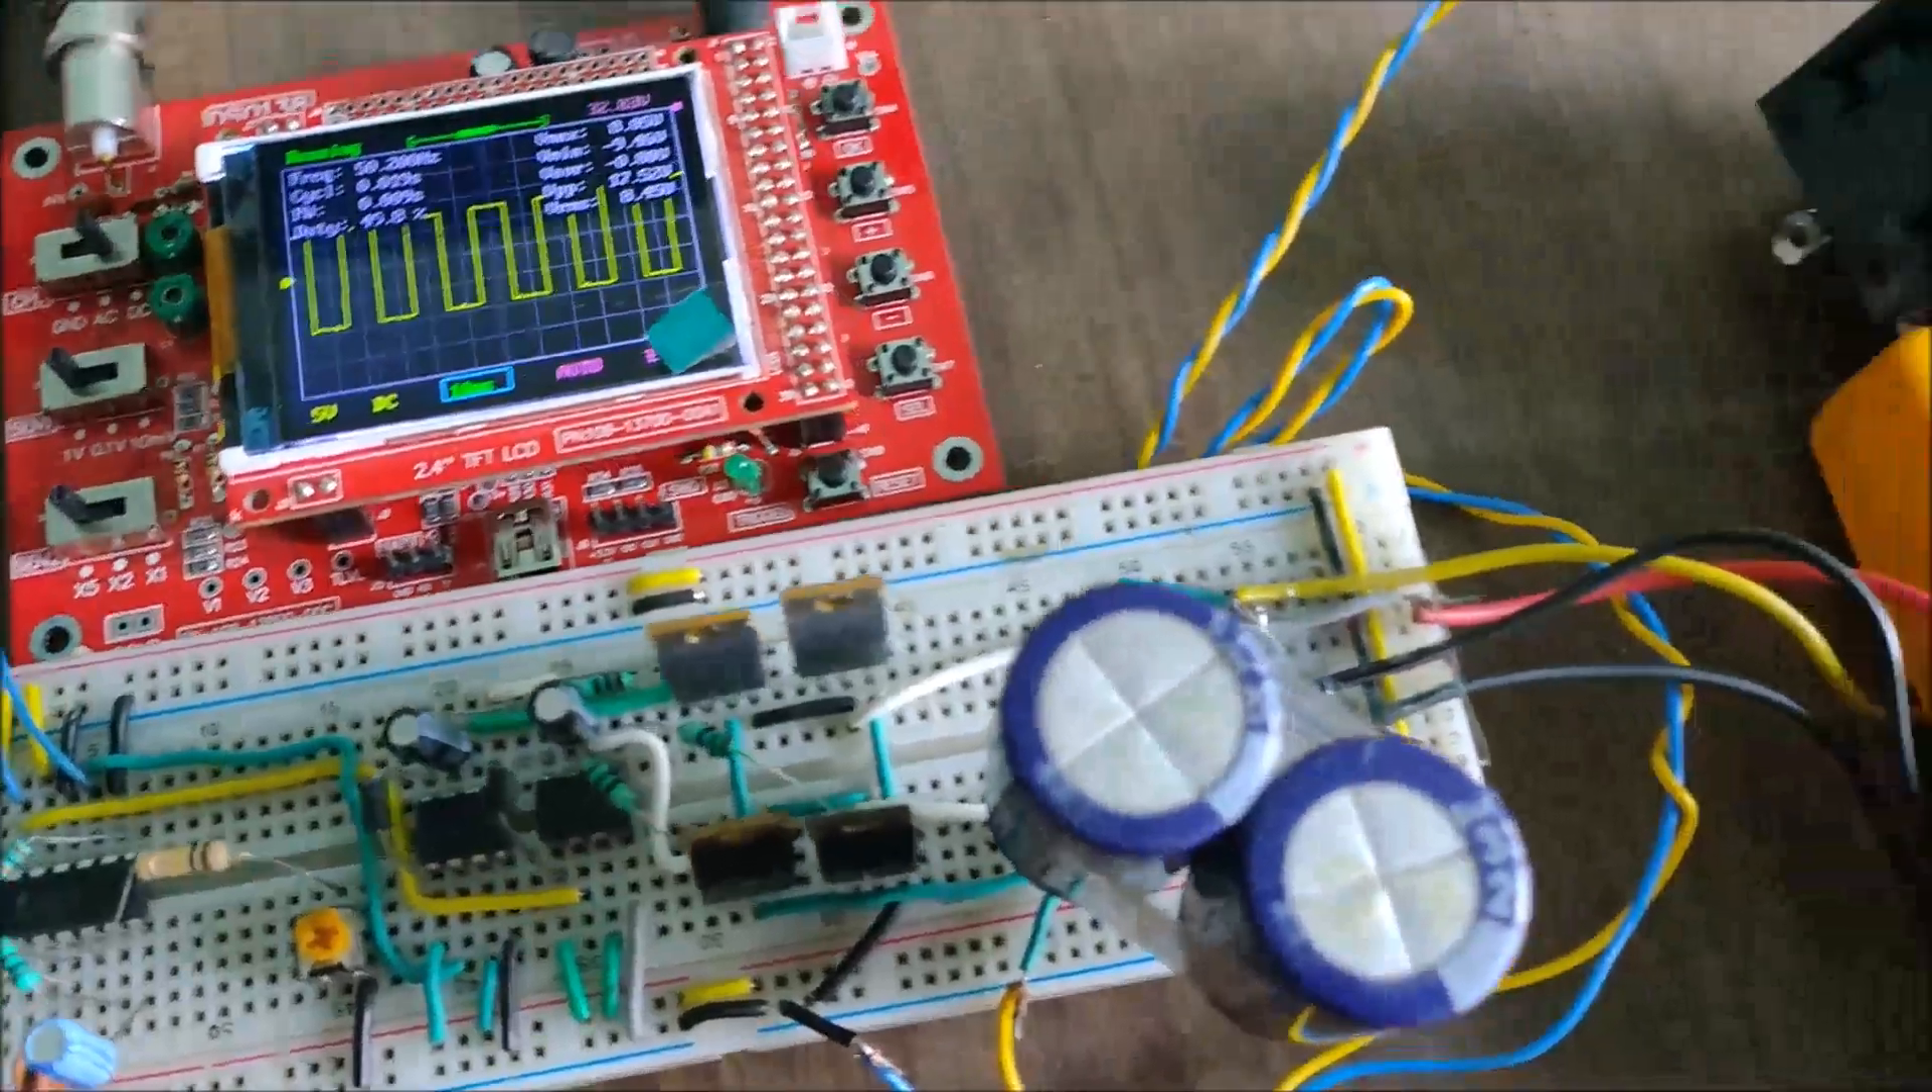This is what my entire breadboard setup looks like with the capacitors in place.